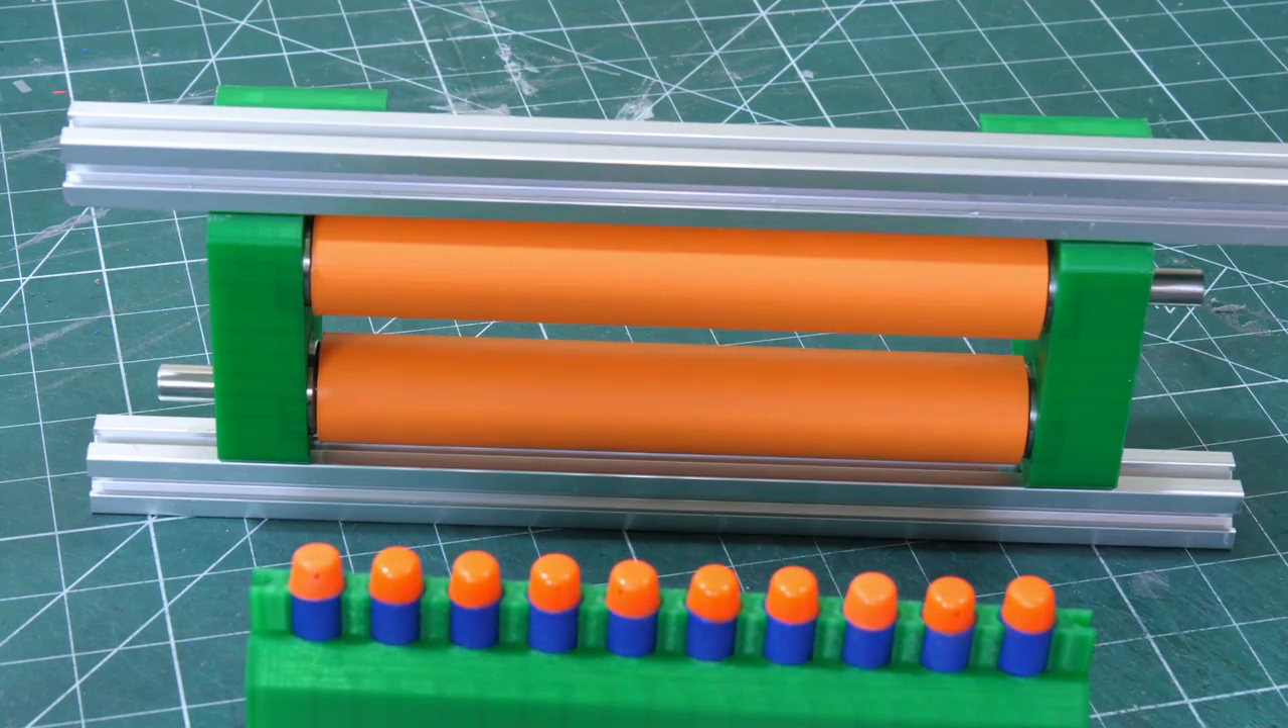So as you can see, I've made a pair of rollers on bearings and steel shaft, and hopefully they're going to work just like a Nerf gun to take the Nerfs and shoot them all the way through.